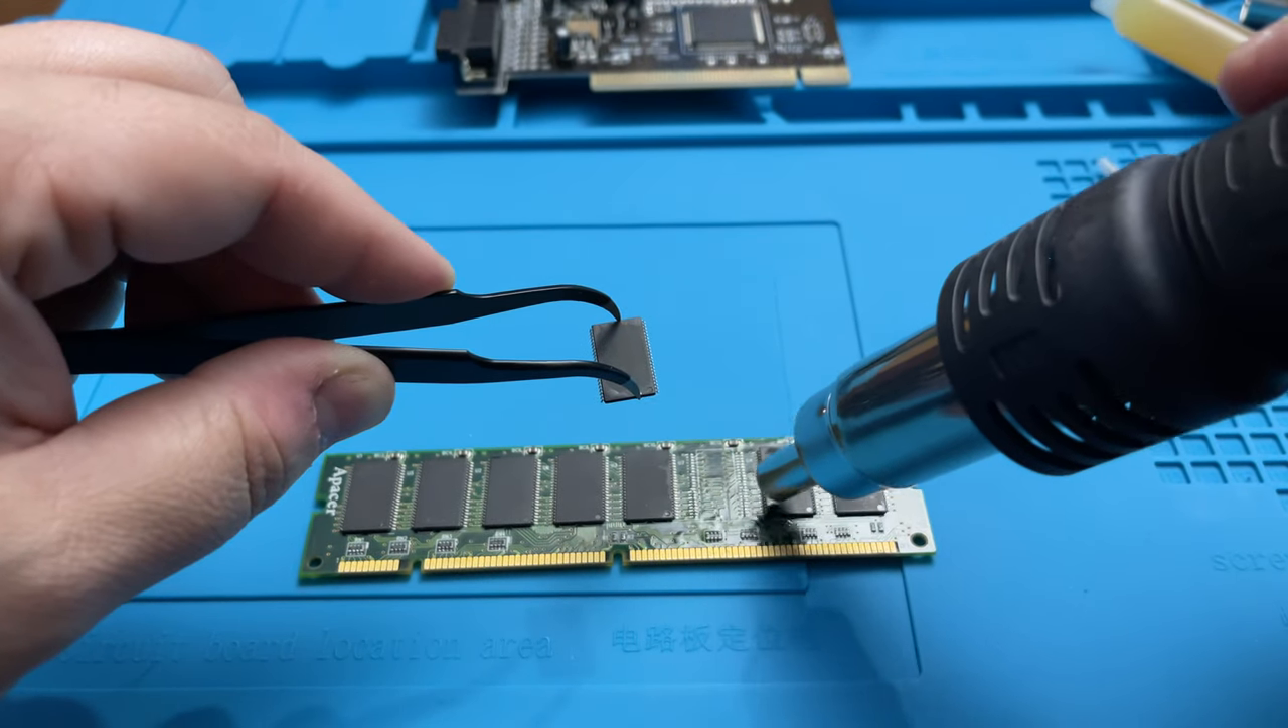So, we have the RAM chip off as well.